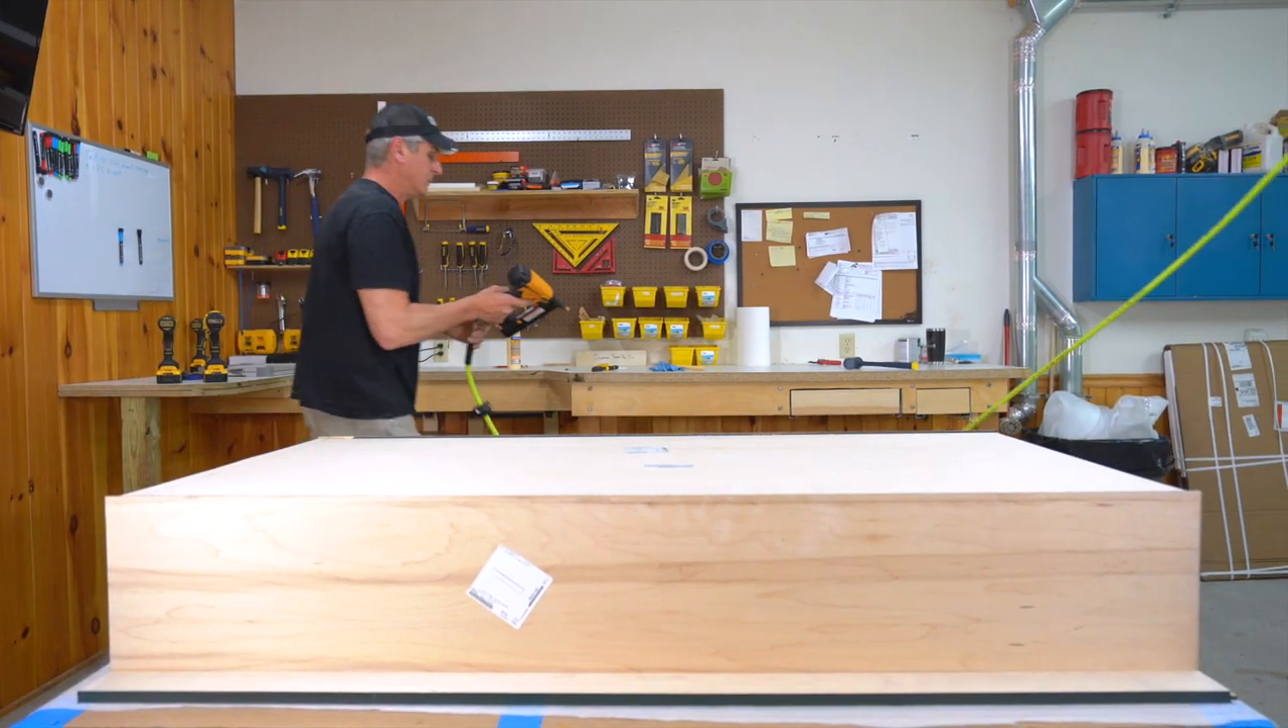Now our top is on.